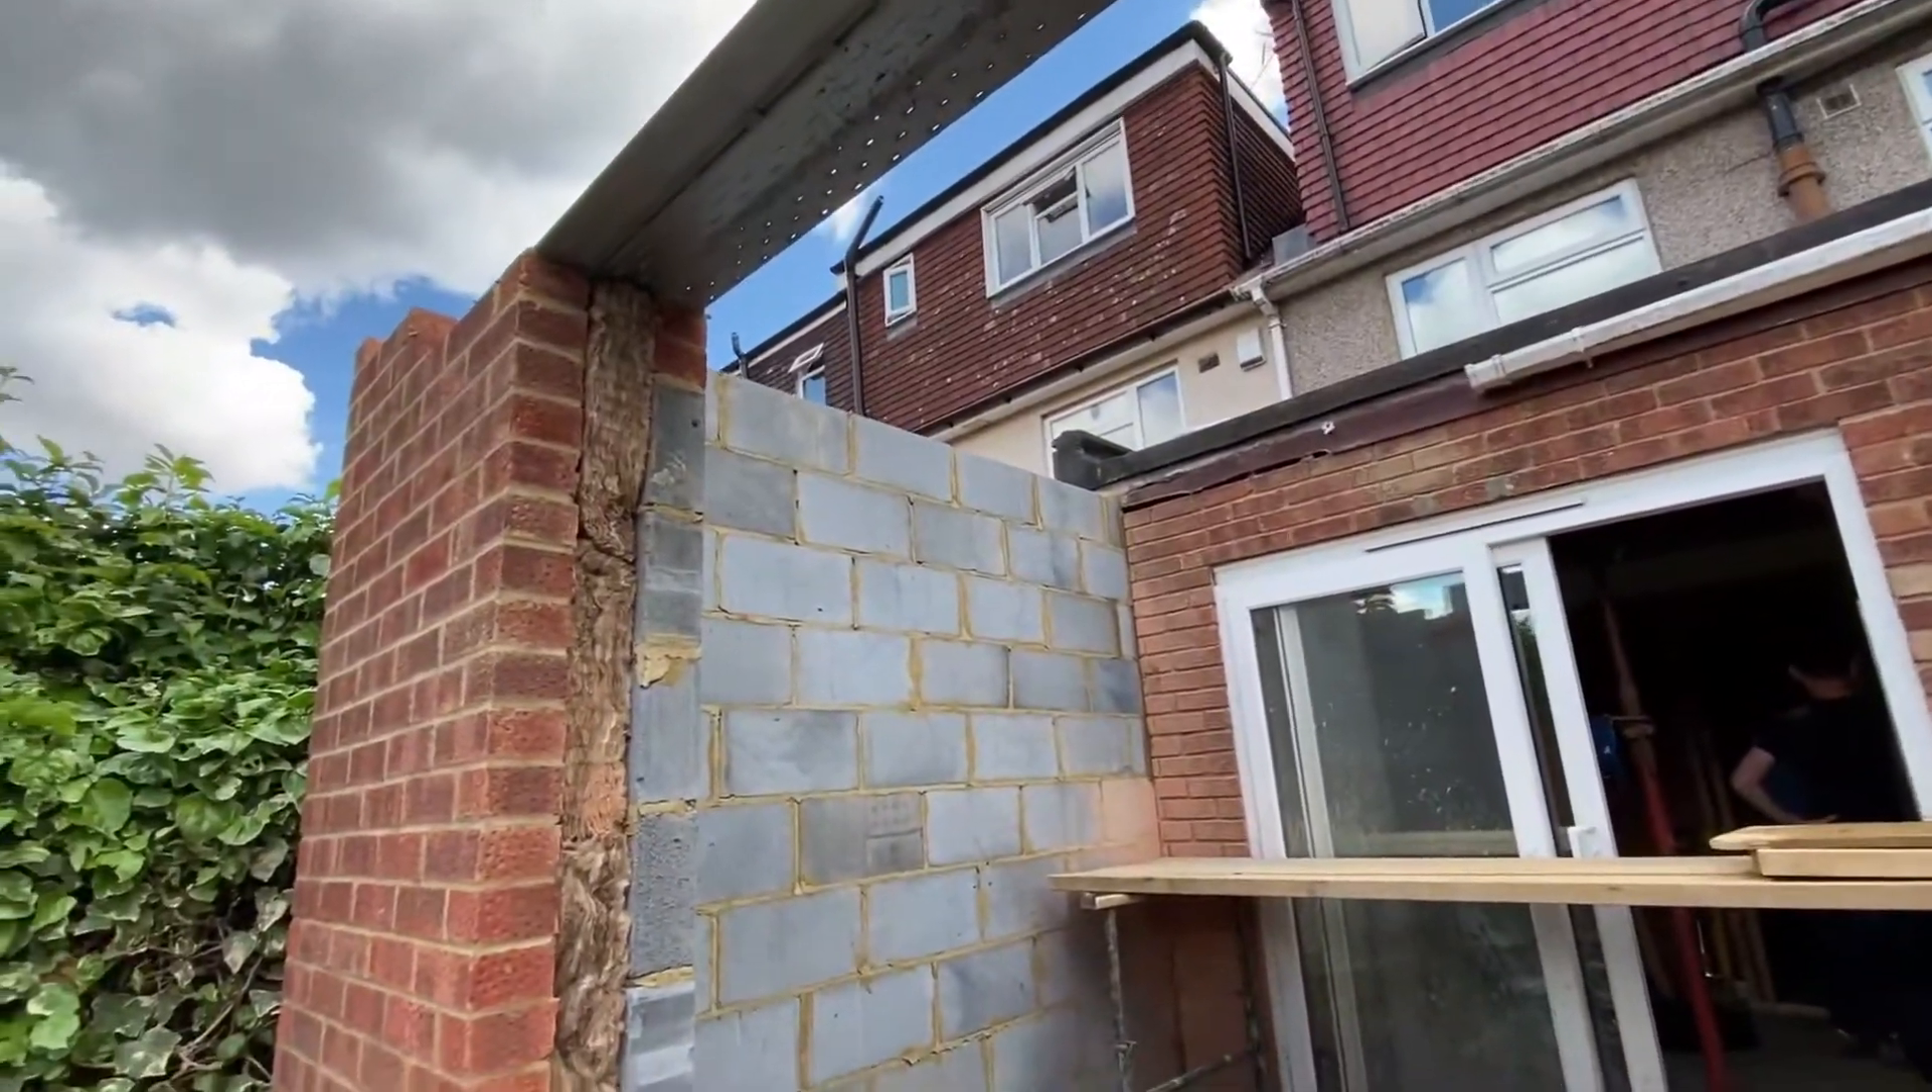We put block work on the inside and as you can see we've got insulation between the block work and the brick work.